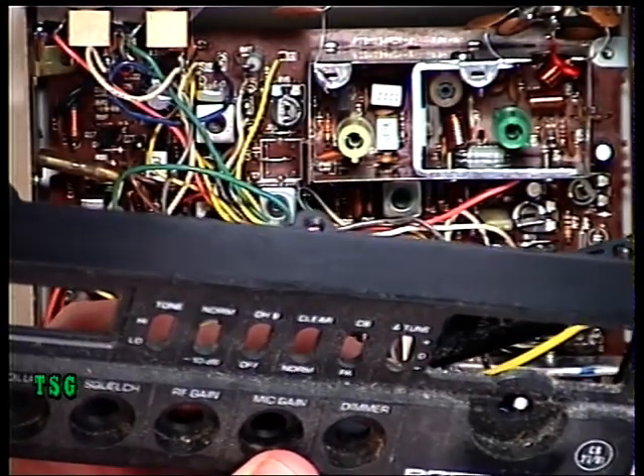I've got the front panel off this set at the moment.